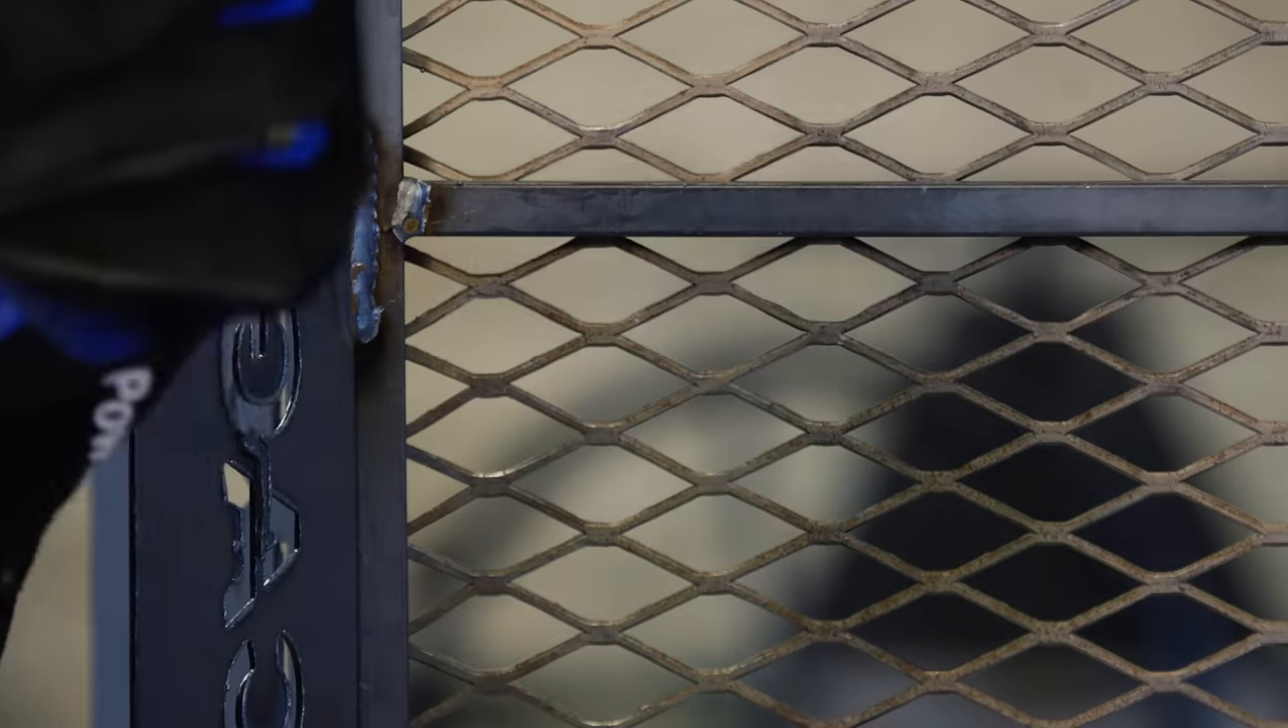Now we have the grate welded into the interior of the fire pit.